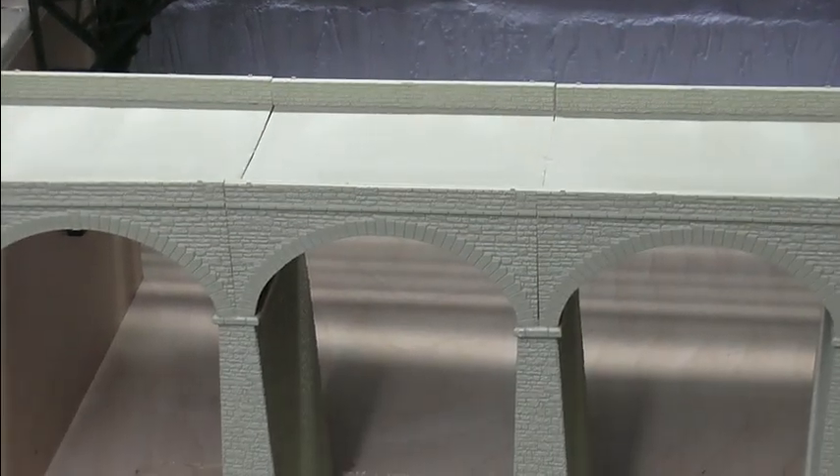You can see the gaps on the bridge but i'll sort it one way or another.